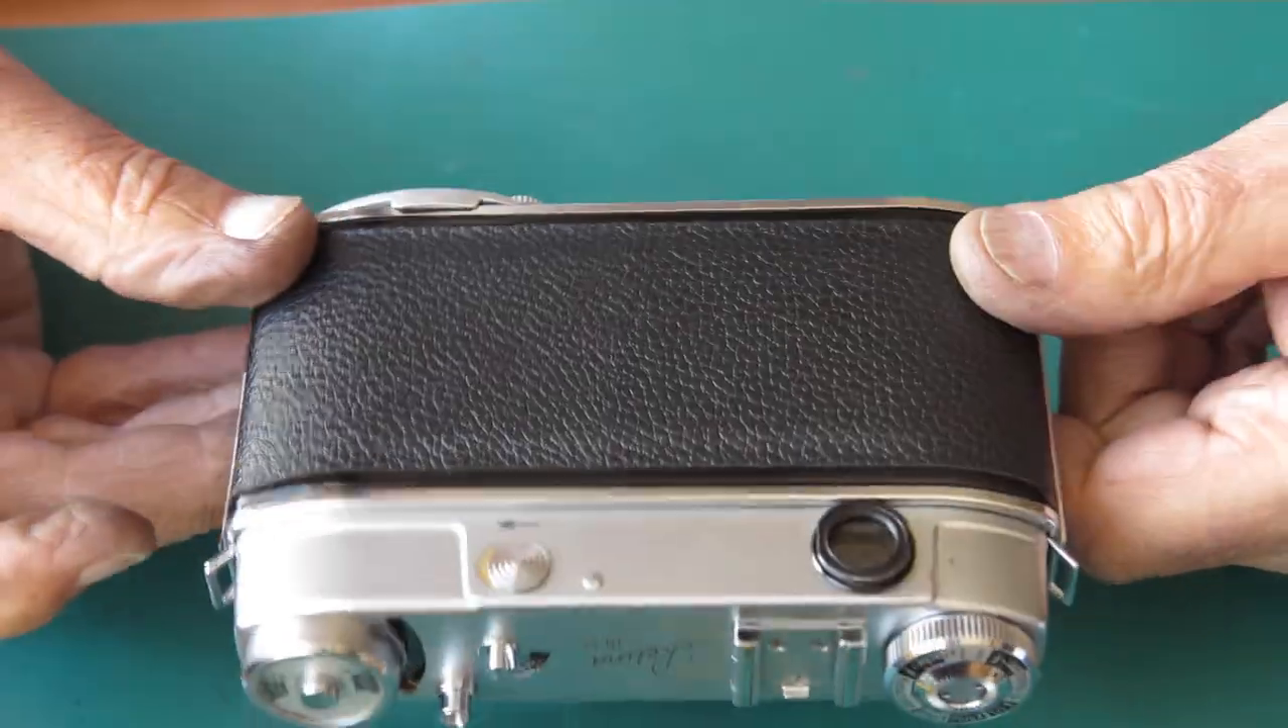I got the leatherette on the back. I did have to trim it.